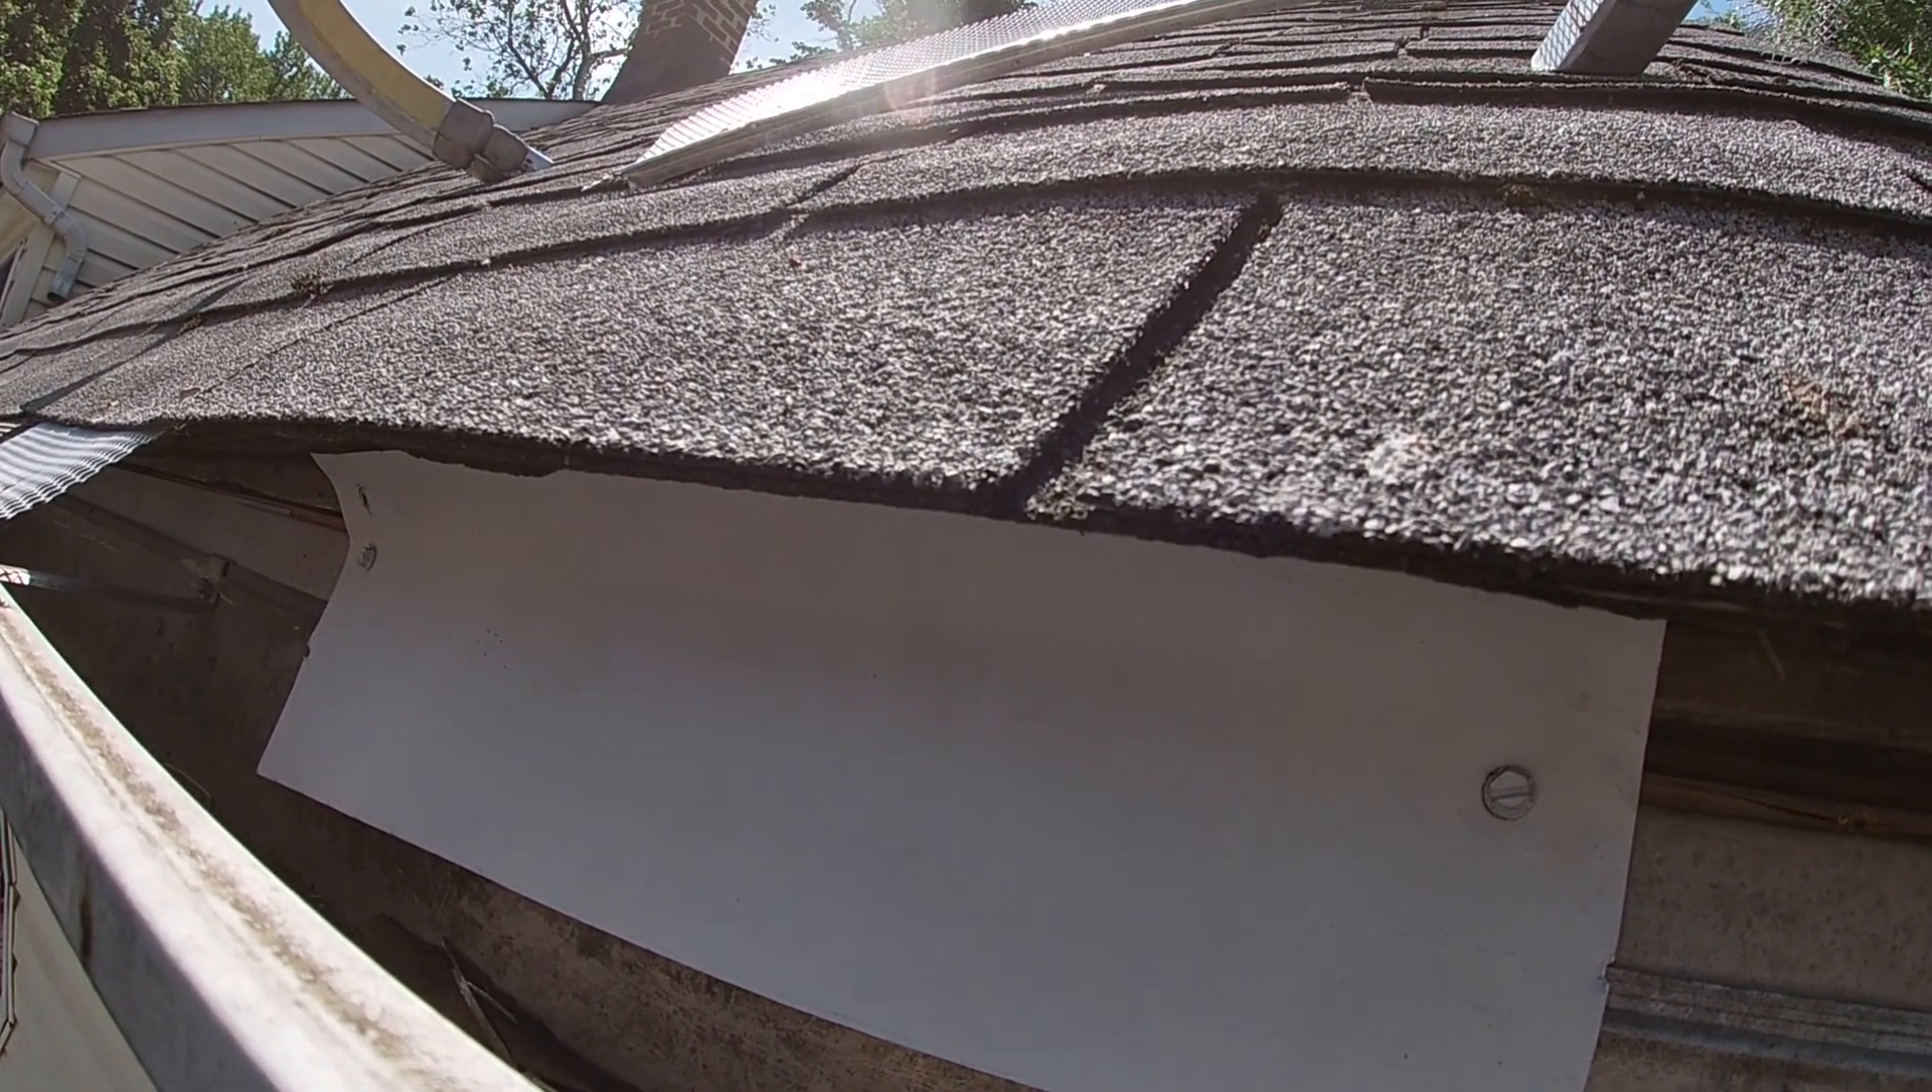I put that piece of aluminum up in there and so far I've only got two screws in.